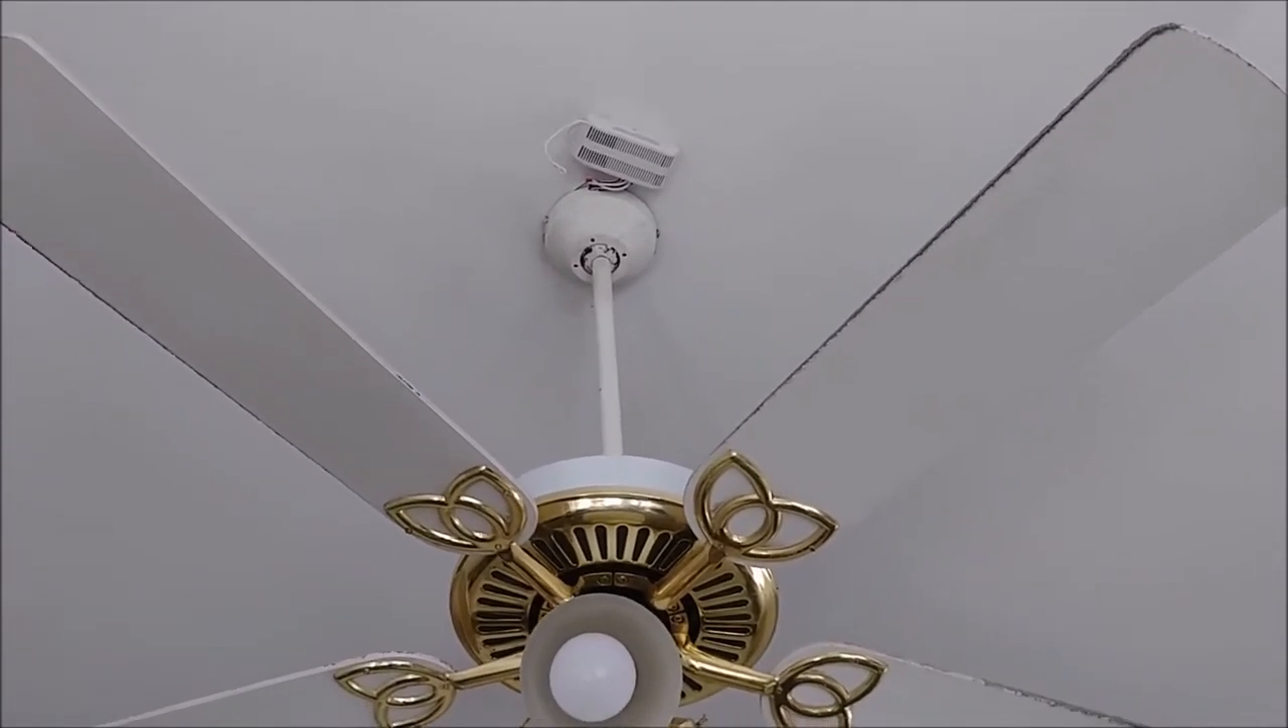If you look carefully here, where is the canopy, the cover, you can see a receiver. This is a remote receiver that is sitting next to the cover, but it's not inside, and that's what the previous owner did.